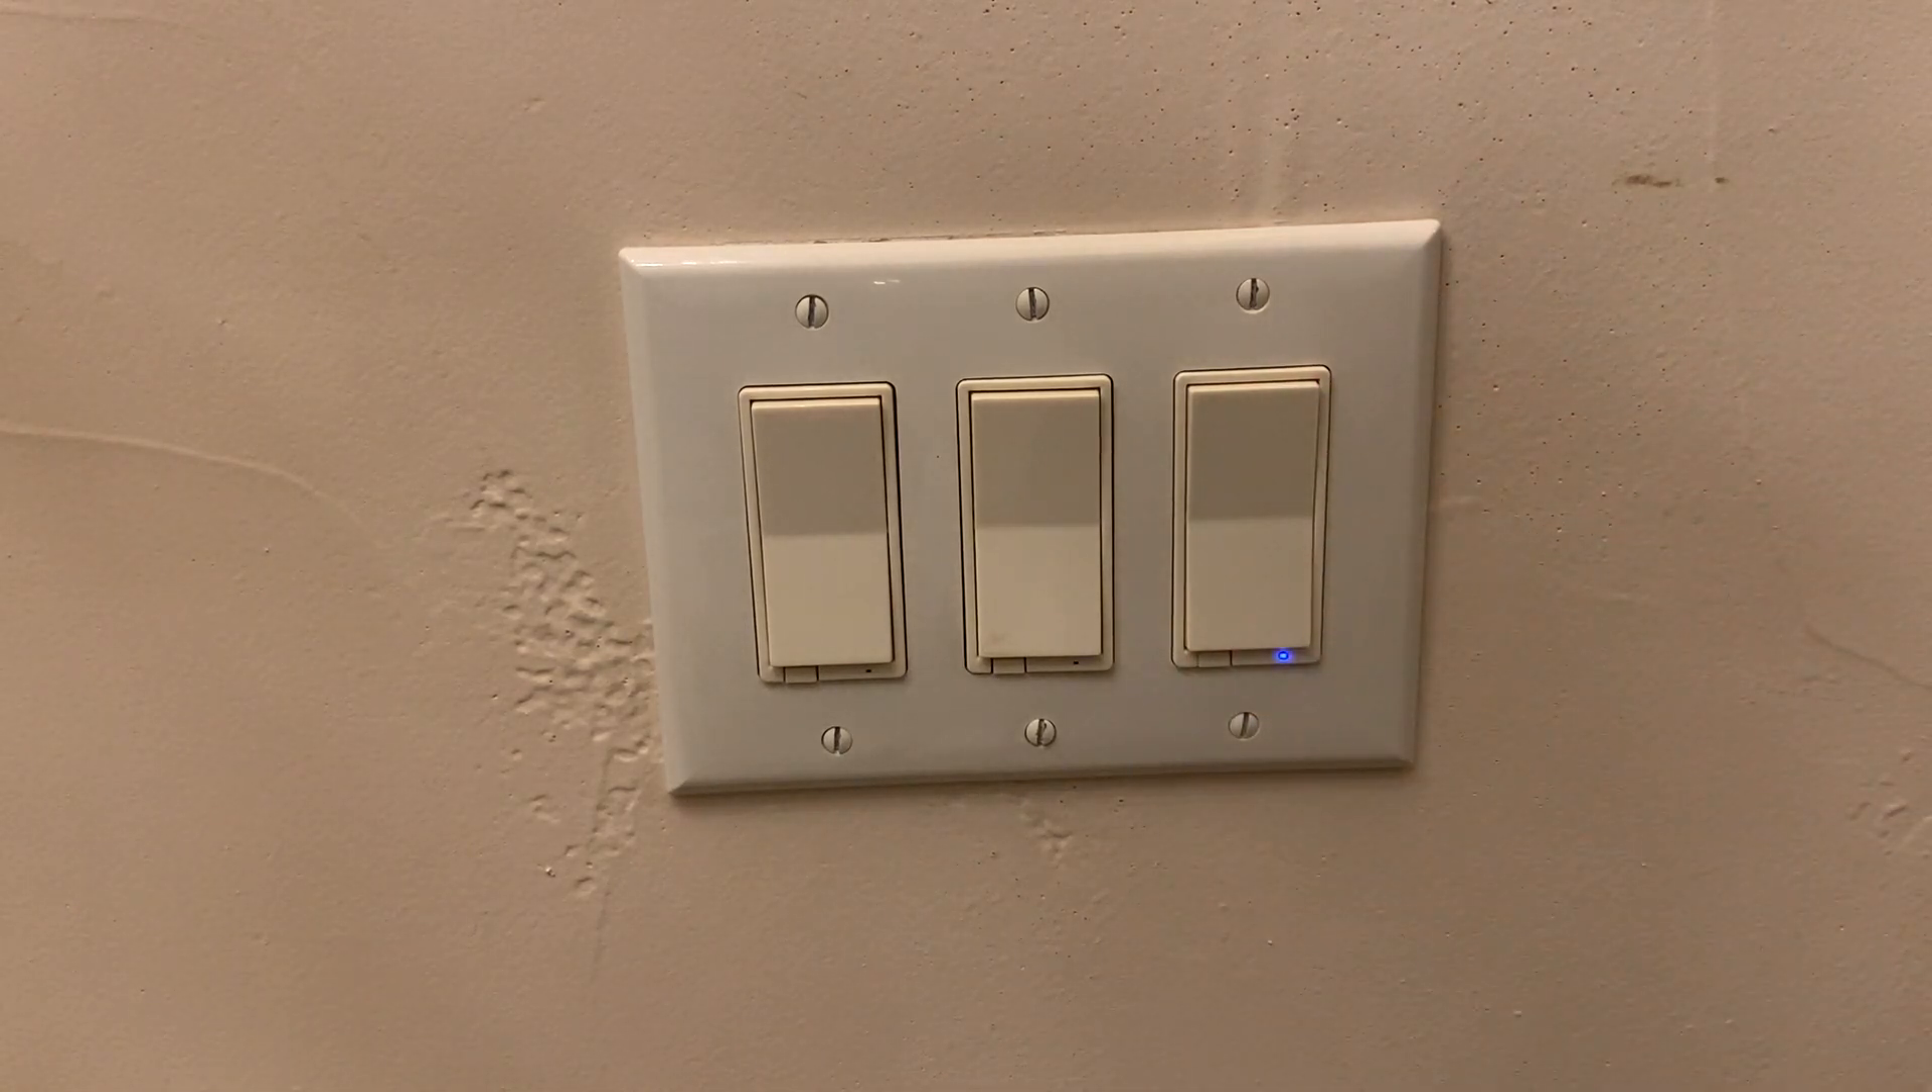All right, so we got our face plate installed and a light switch is working.